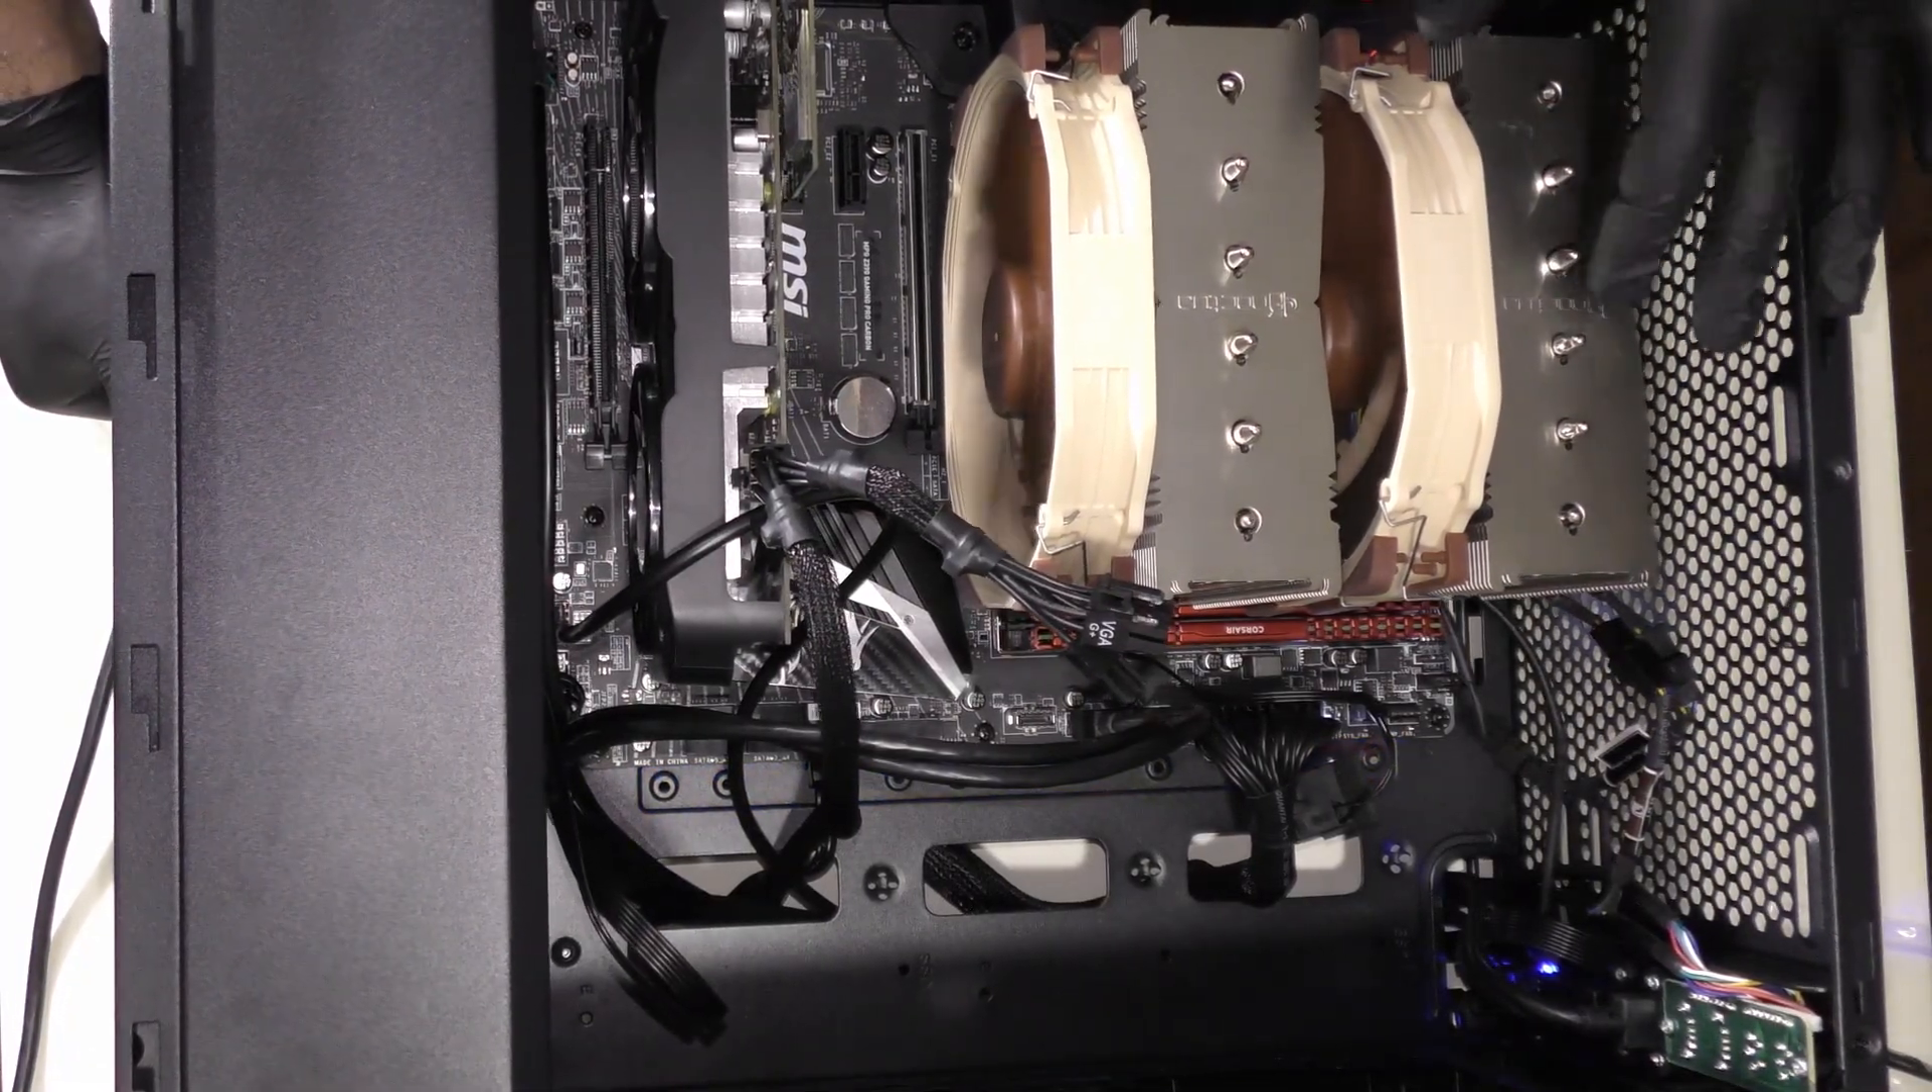We just installed this beautiful fan and heatsink.